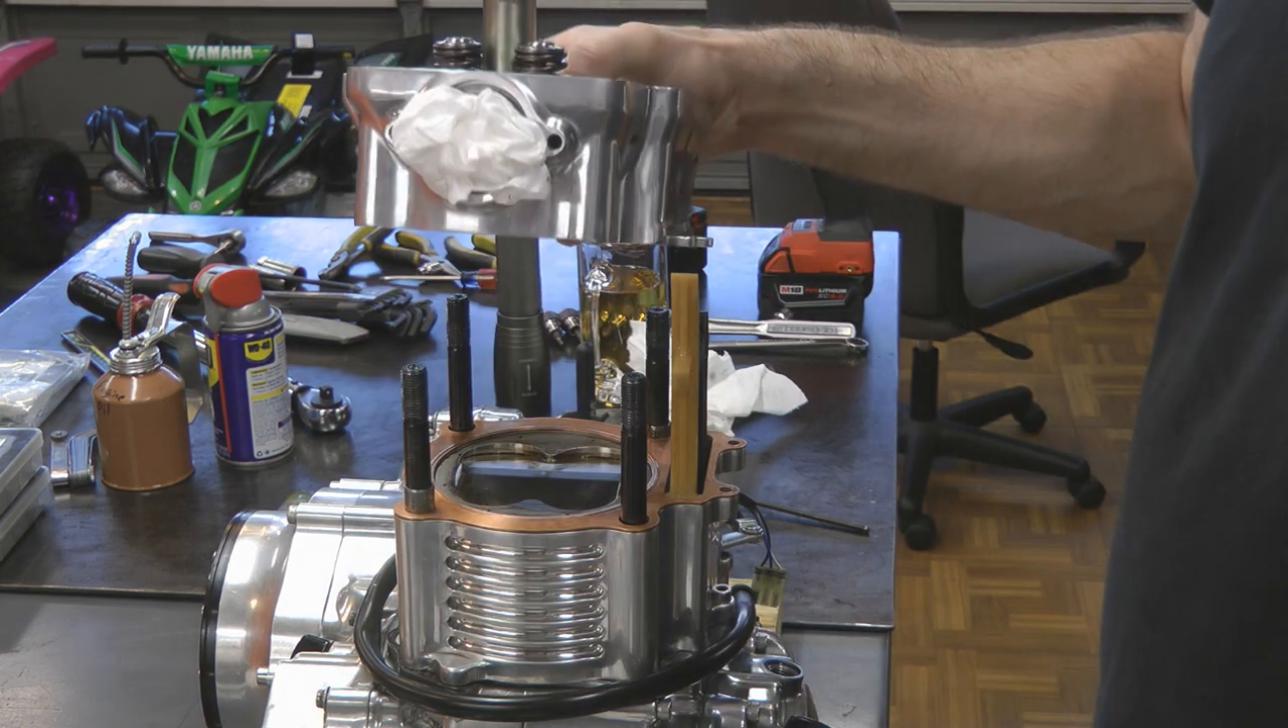Now, with the cylinder head off, you can set it aside.